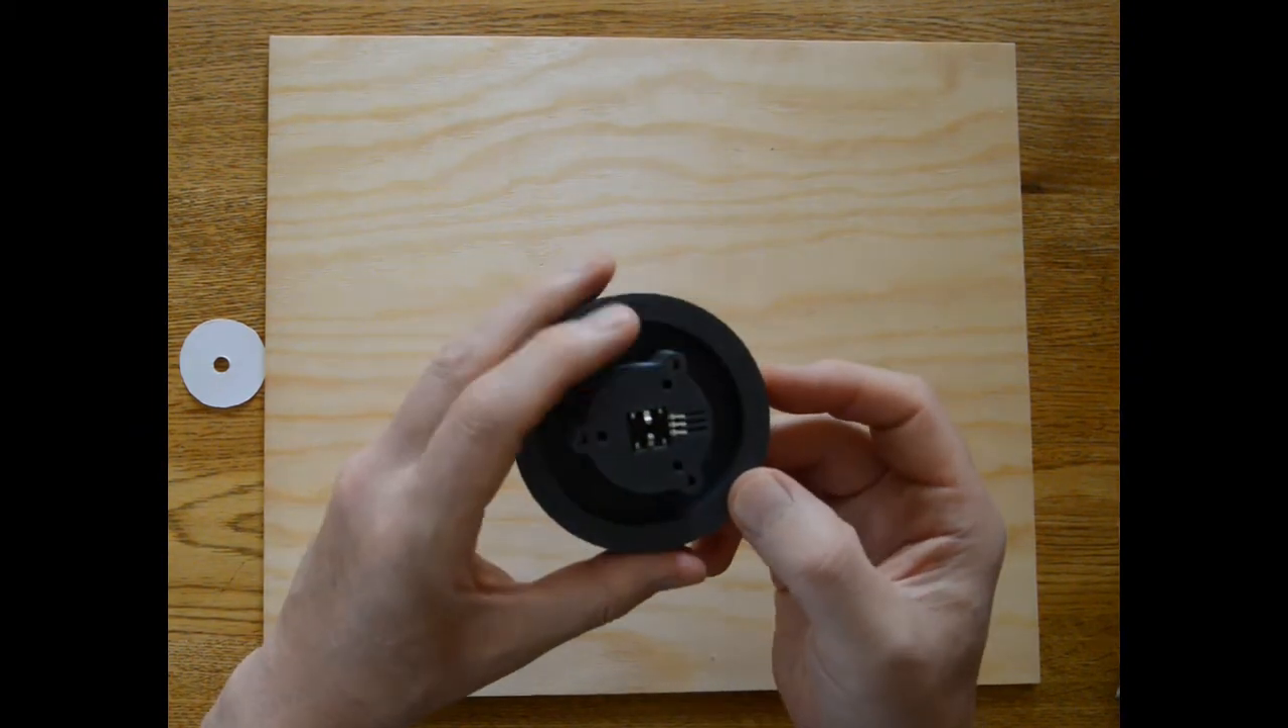There's our trim wheel. Just two more steps remain. Wire it up and fit it inside its case.